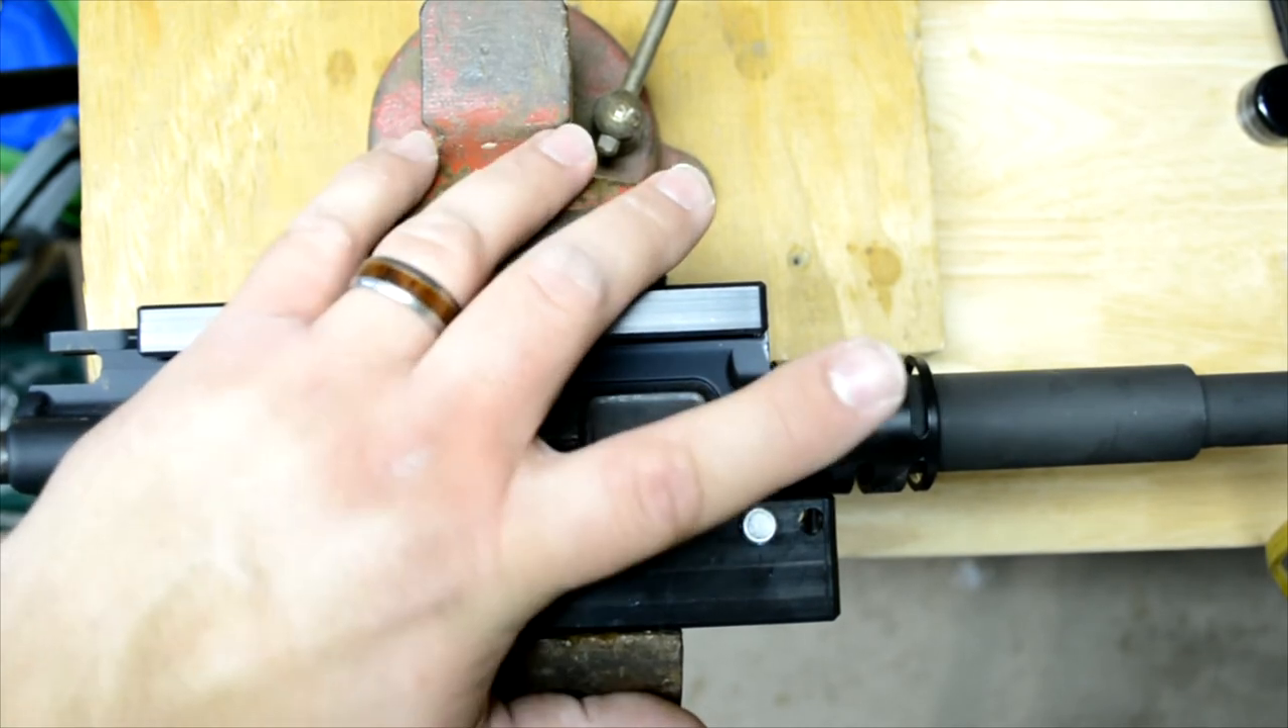So the barrel is now installed.